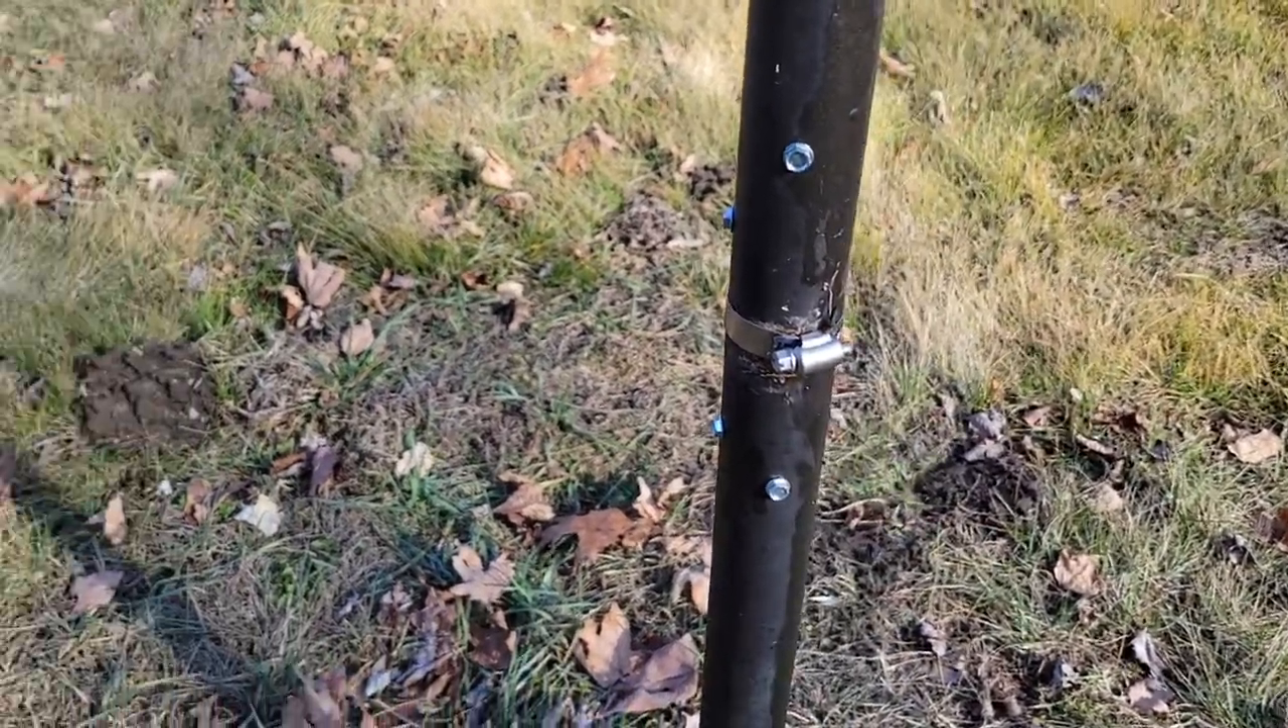And I also shot extra self-tapping screws in here so that it didn't rotate or lift up at all.